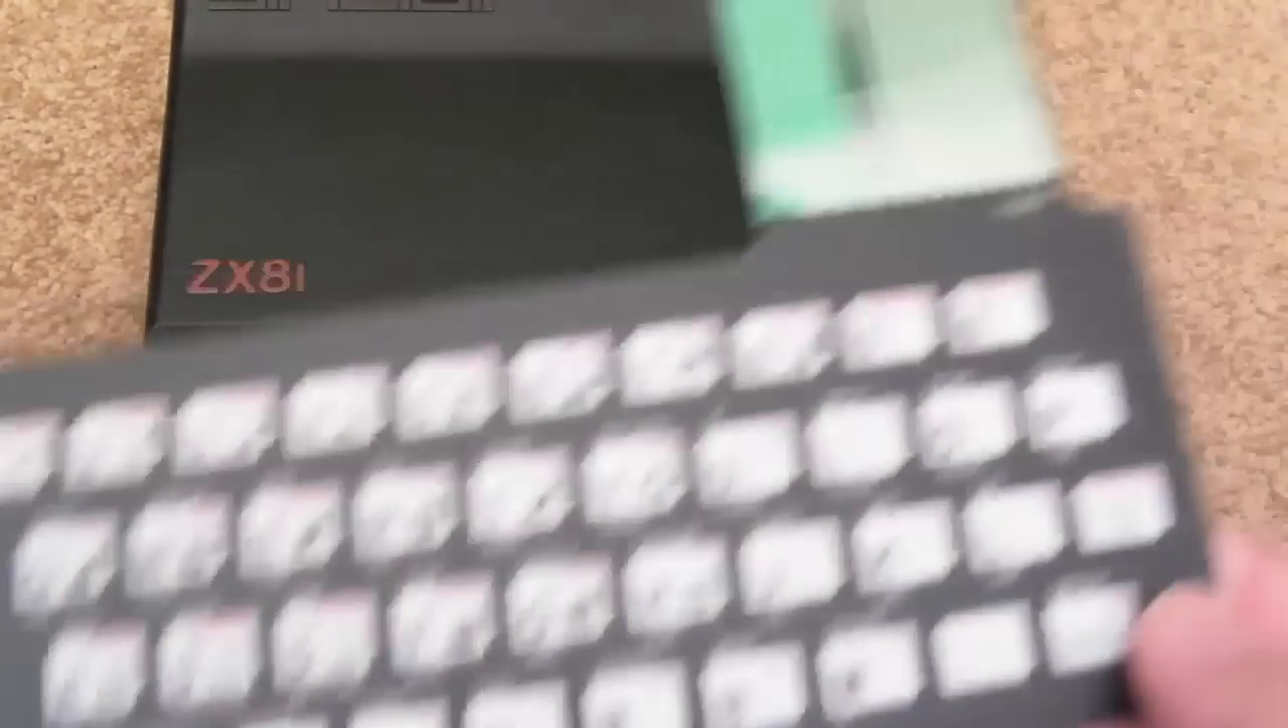Well you can see I'm missing the keyboard. At this stage.